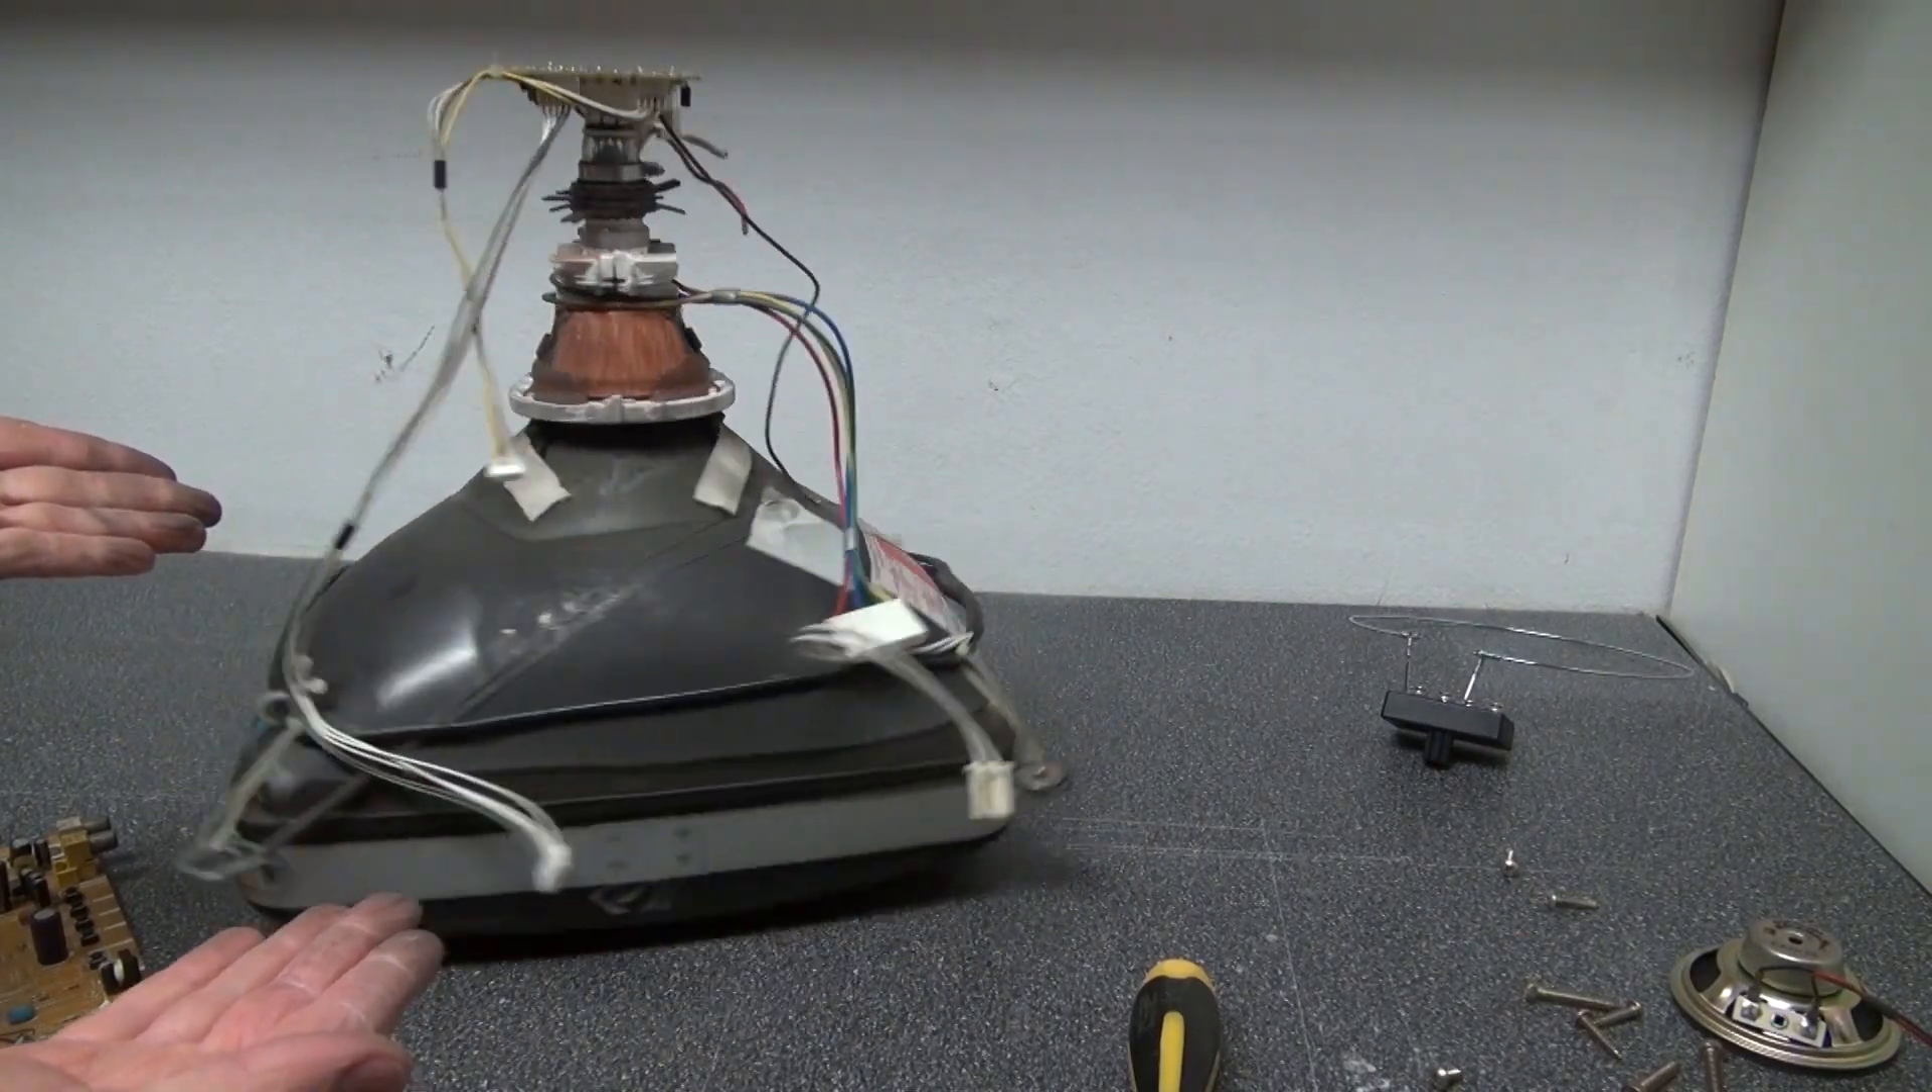And there we go, we have the screen removed.